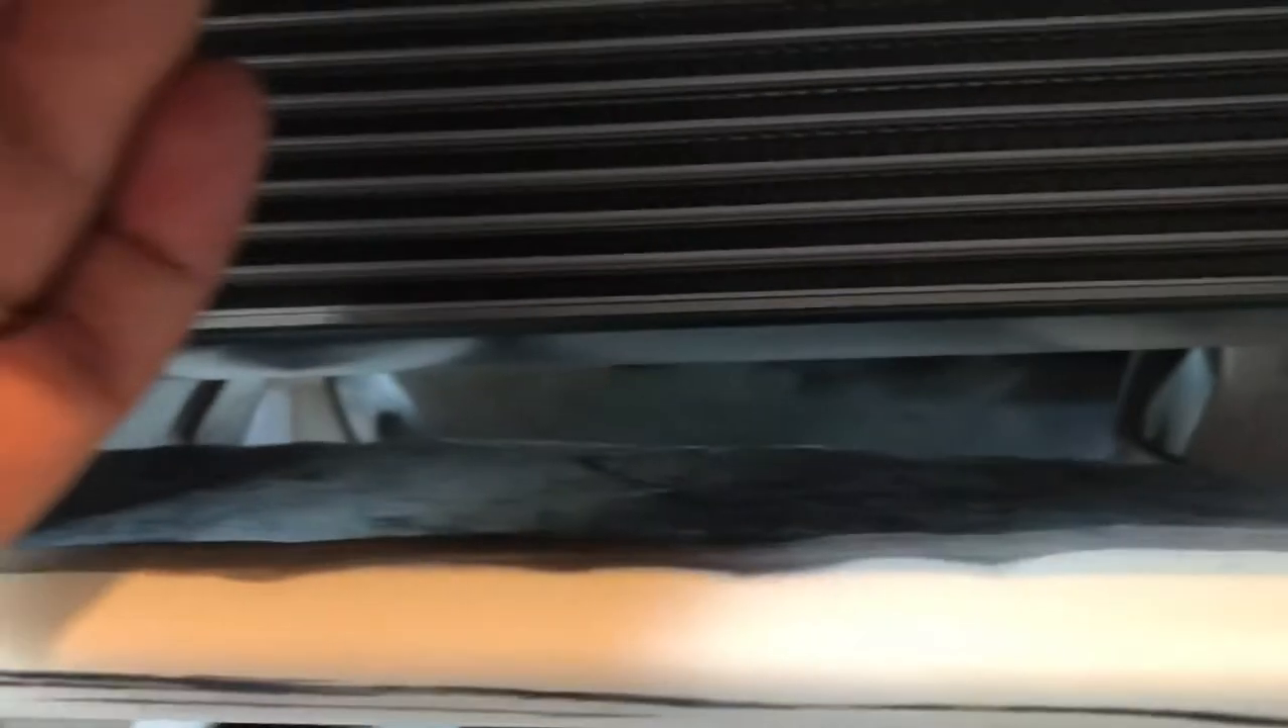There's a huge gap roughly 2 inches or so between the bottom of the oil cooler and this little opening here on the top.